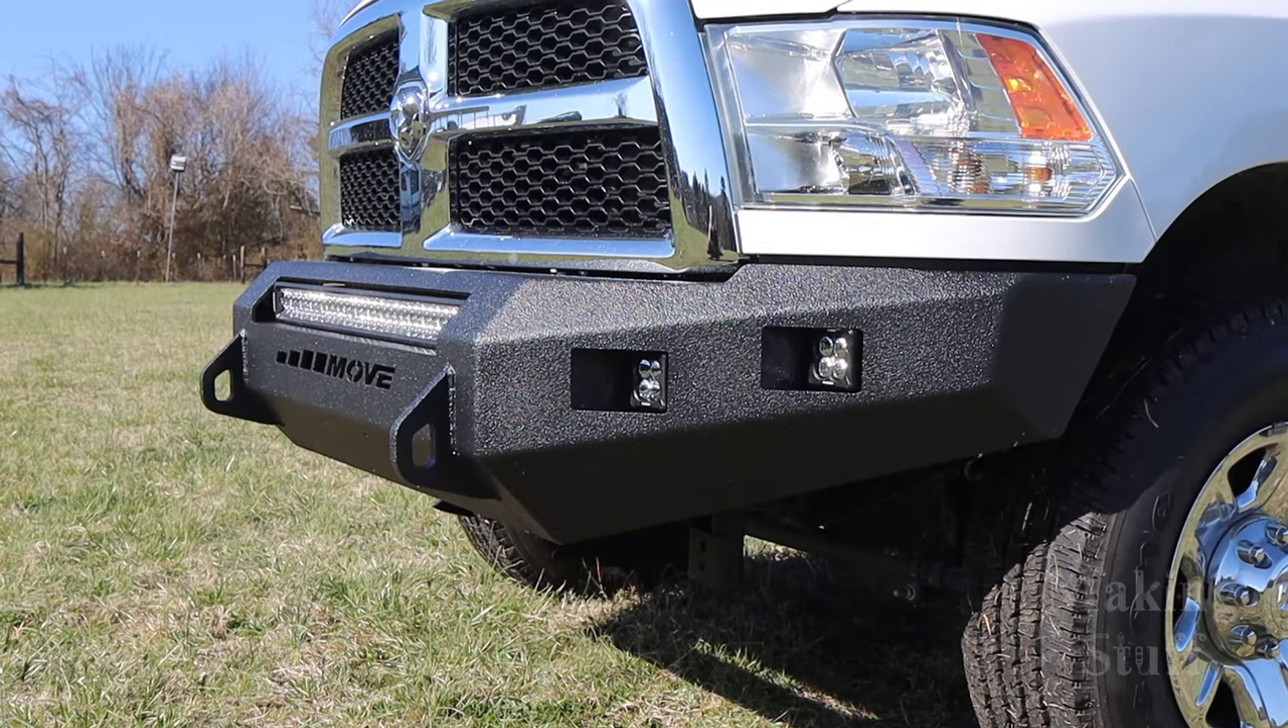So now that the lights are installed on the bumper this project is done.